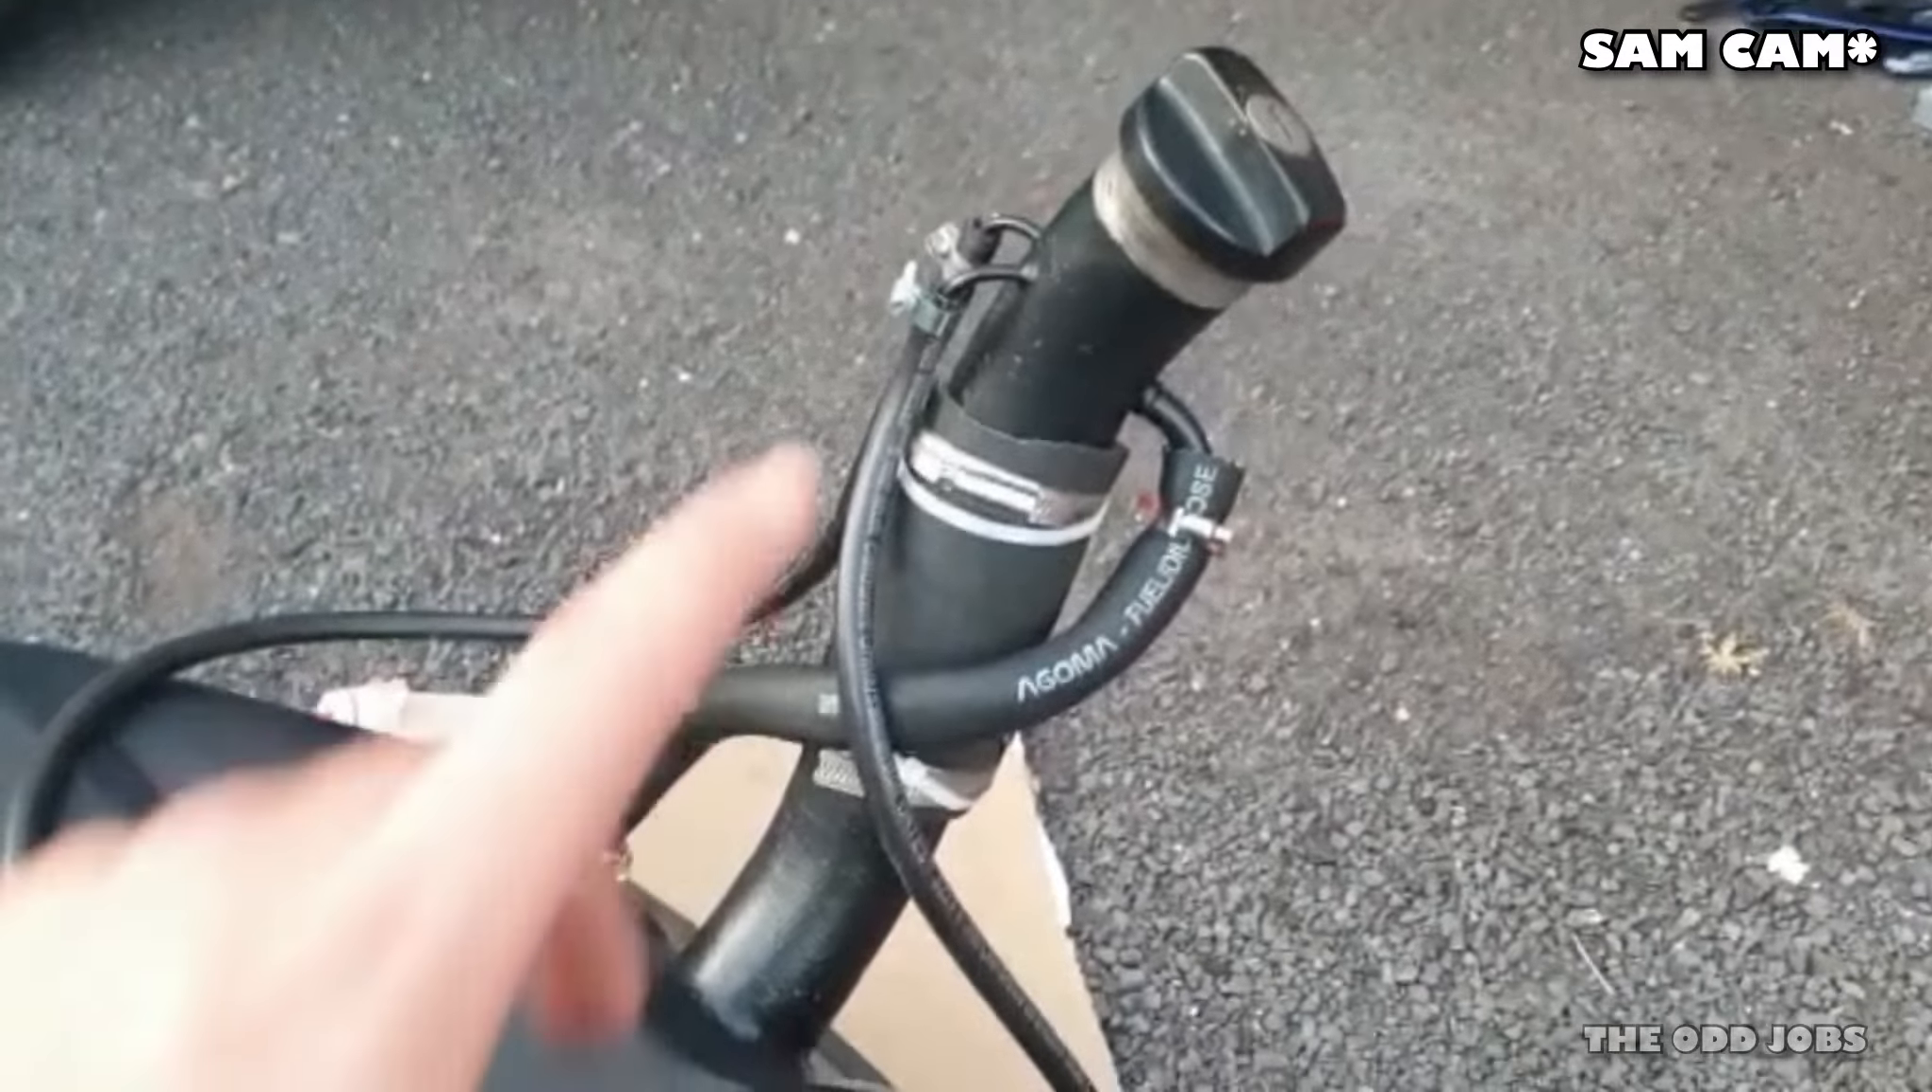Okay, all done. So we've got the big pipe on just there.